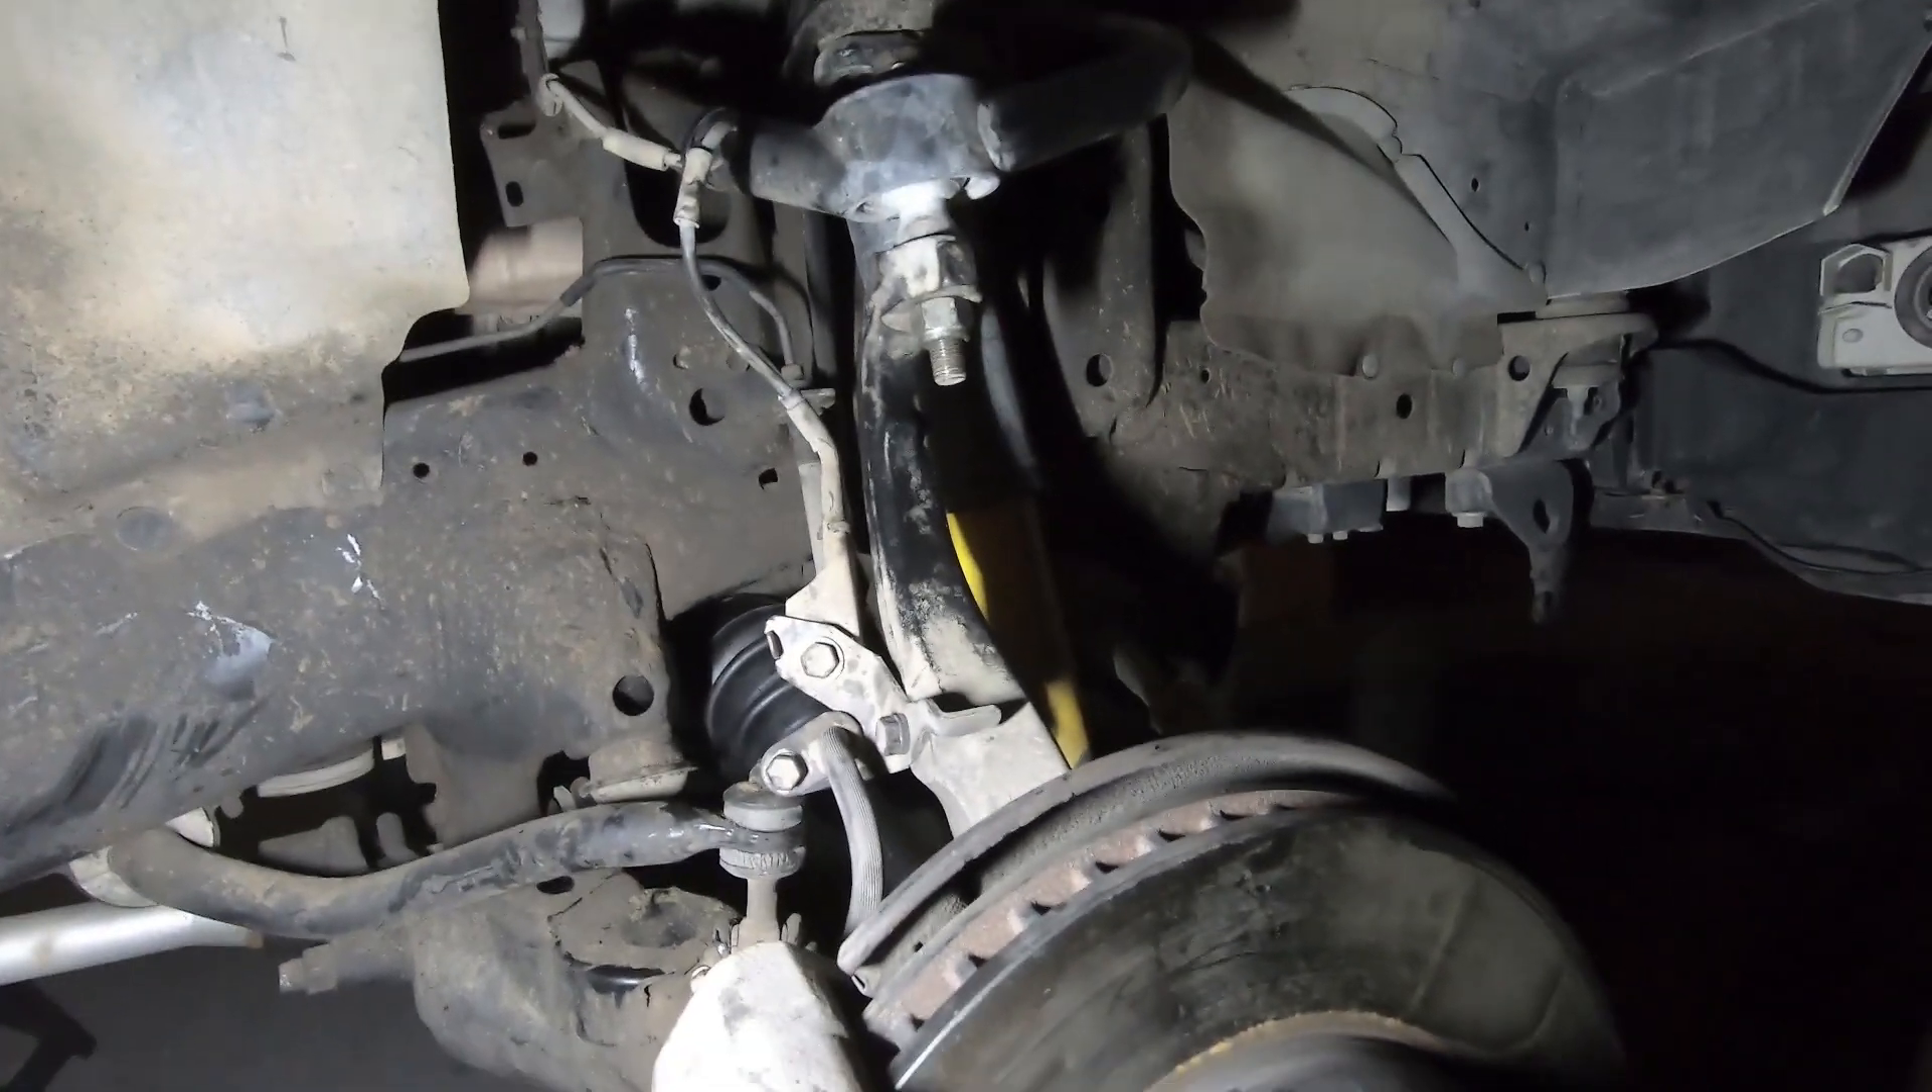All I got to do is put the wheel back on.